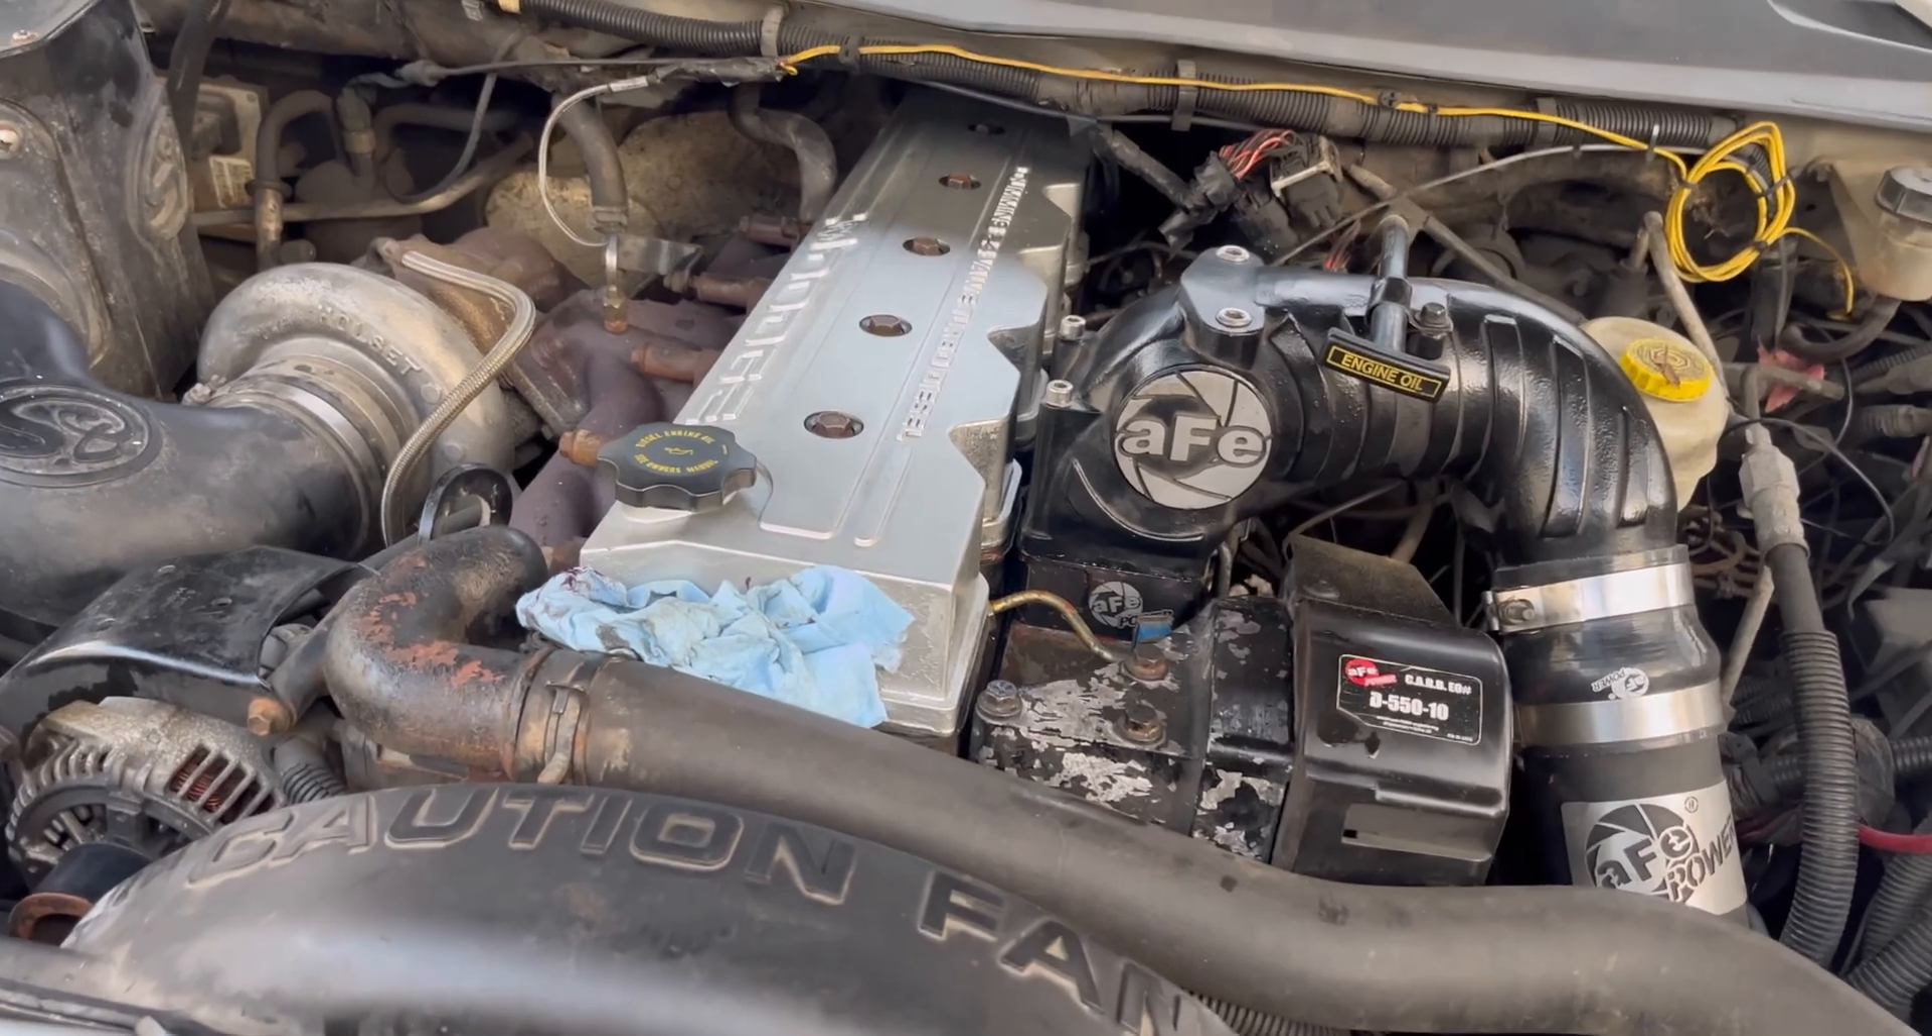So that's my valve cover back on.